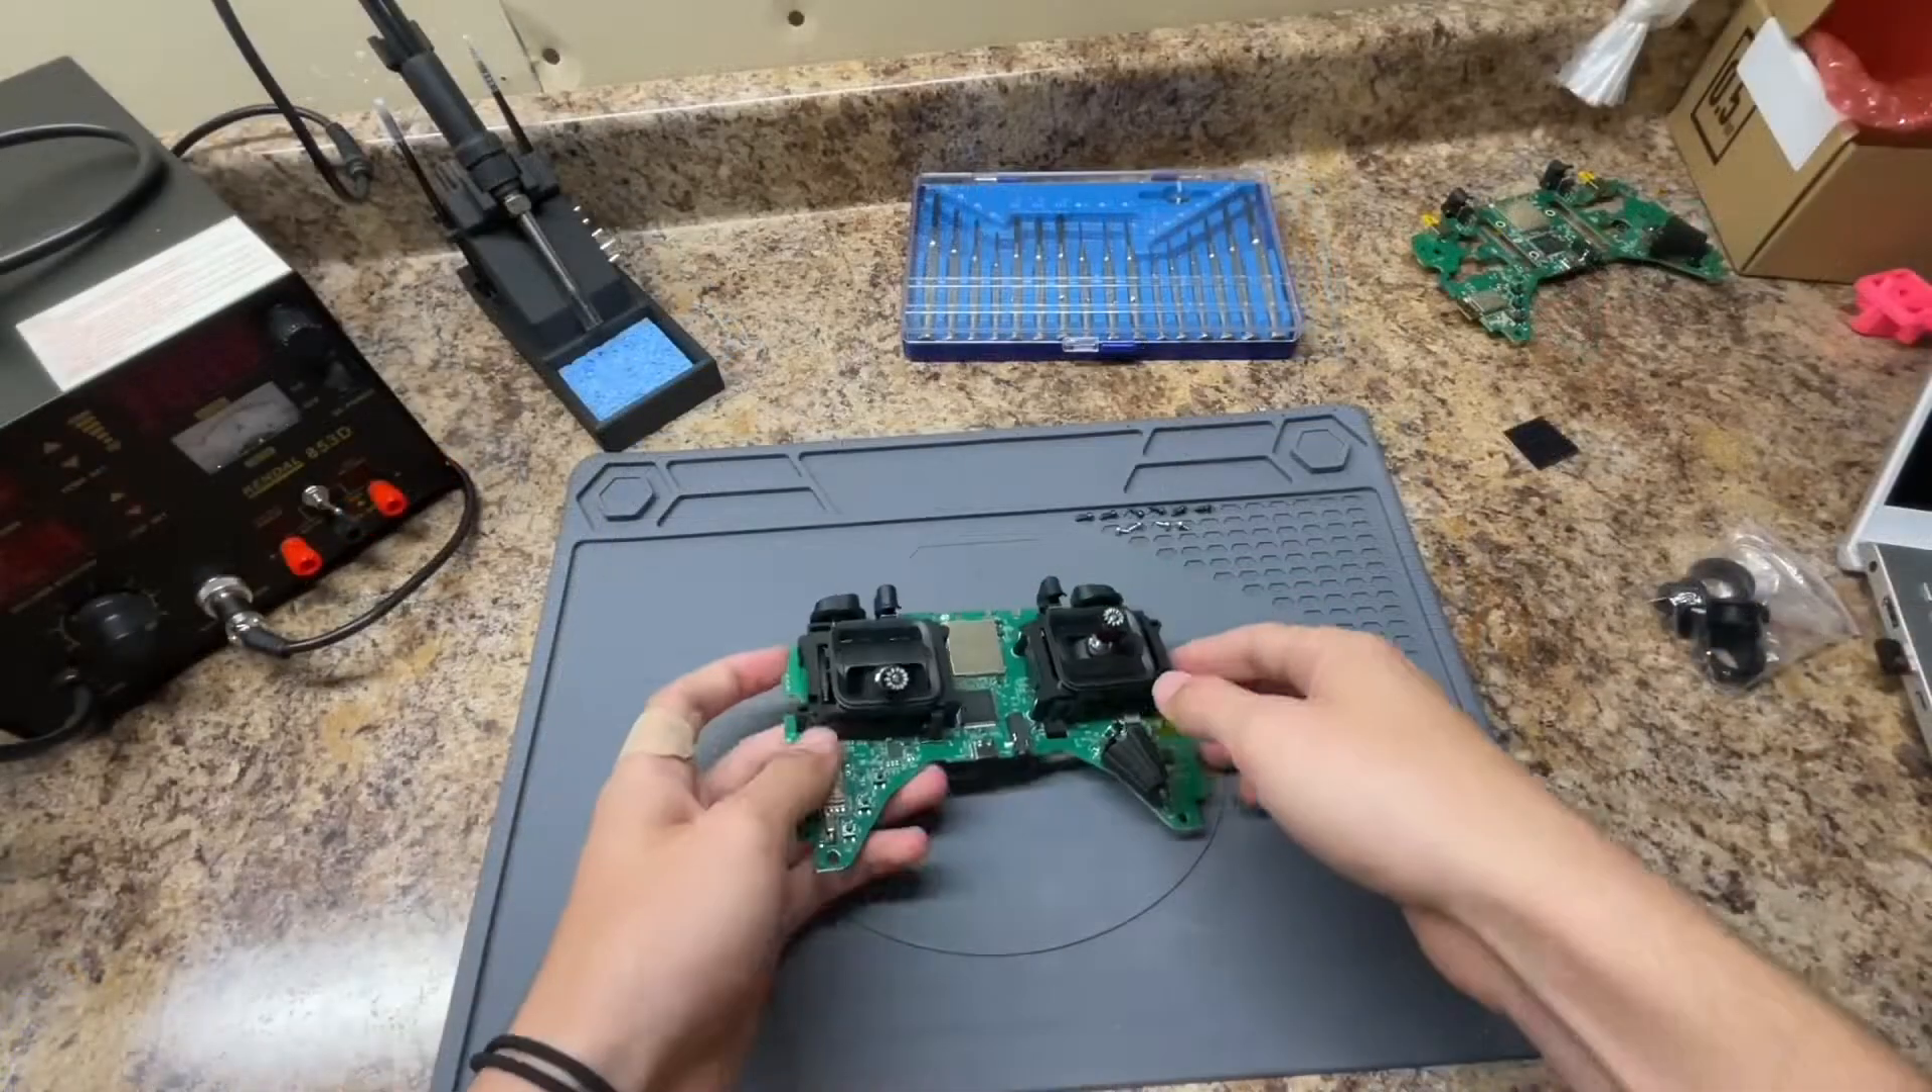So the gimbals are back in place.